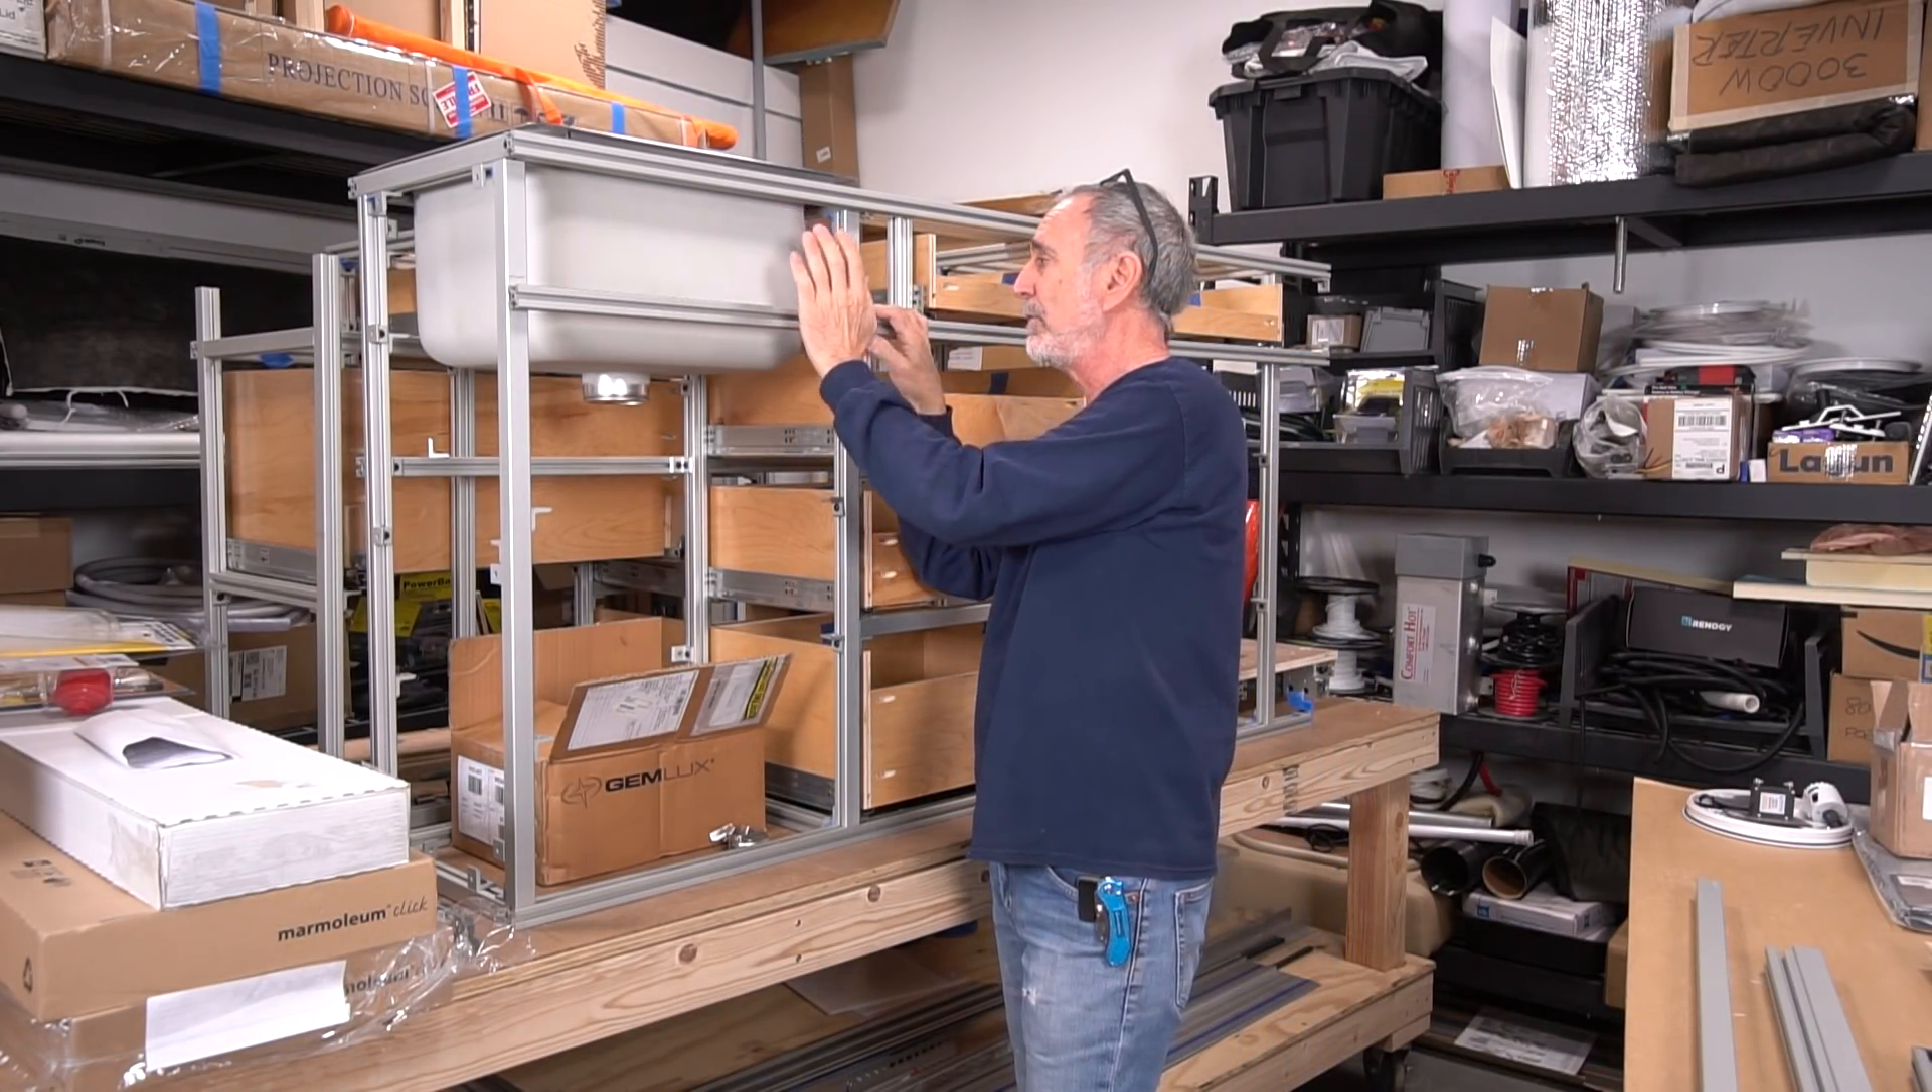This is half inch pre-finished maple and these drawer boxes are now waiting for their drawer faces.